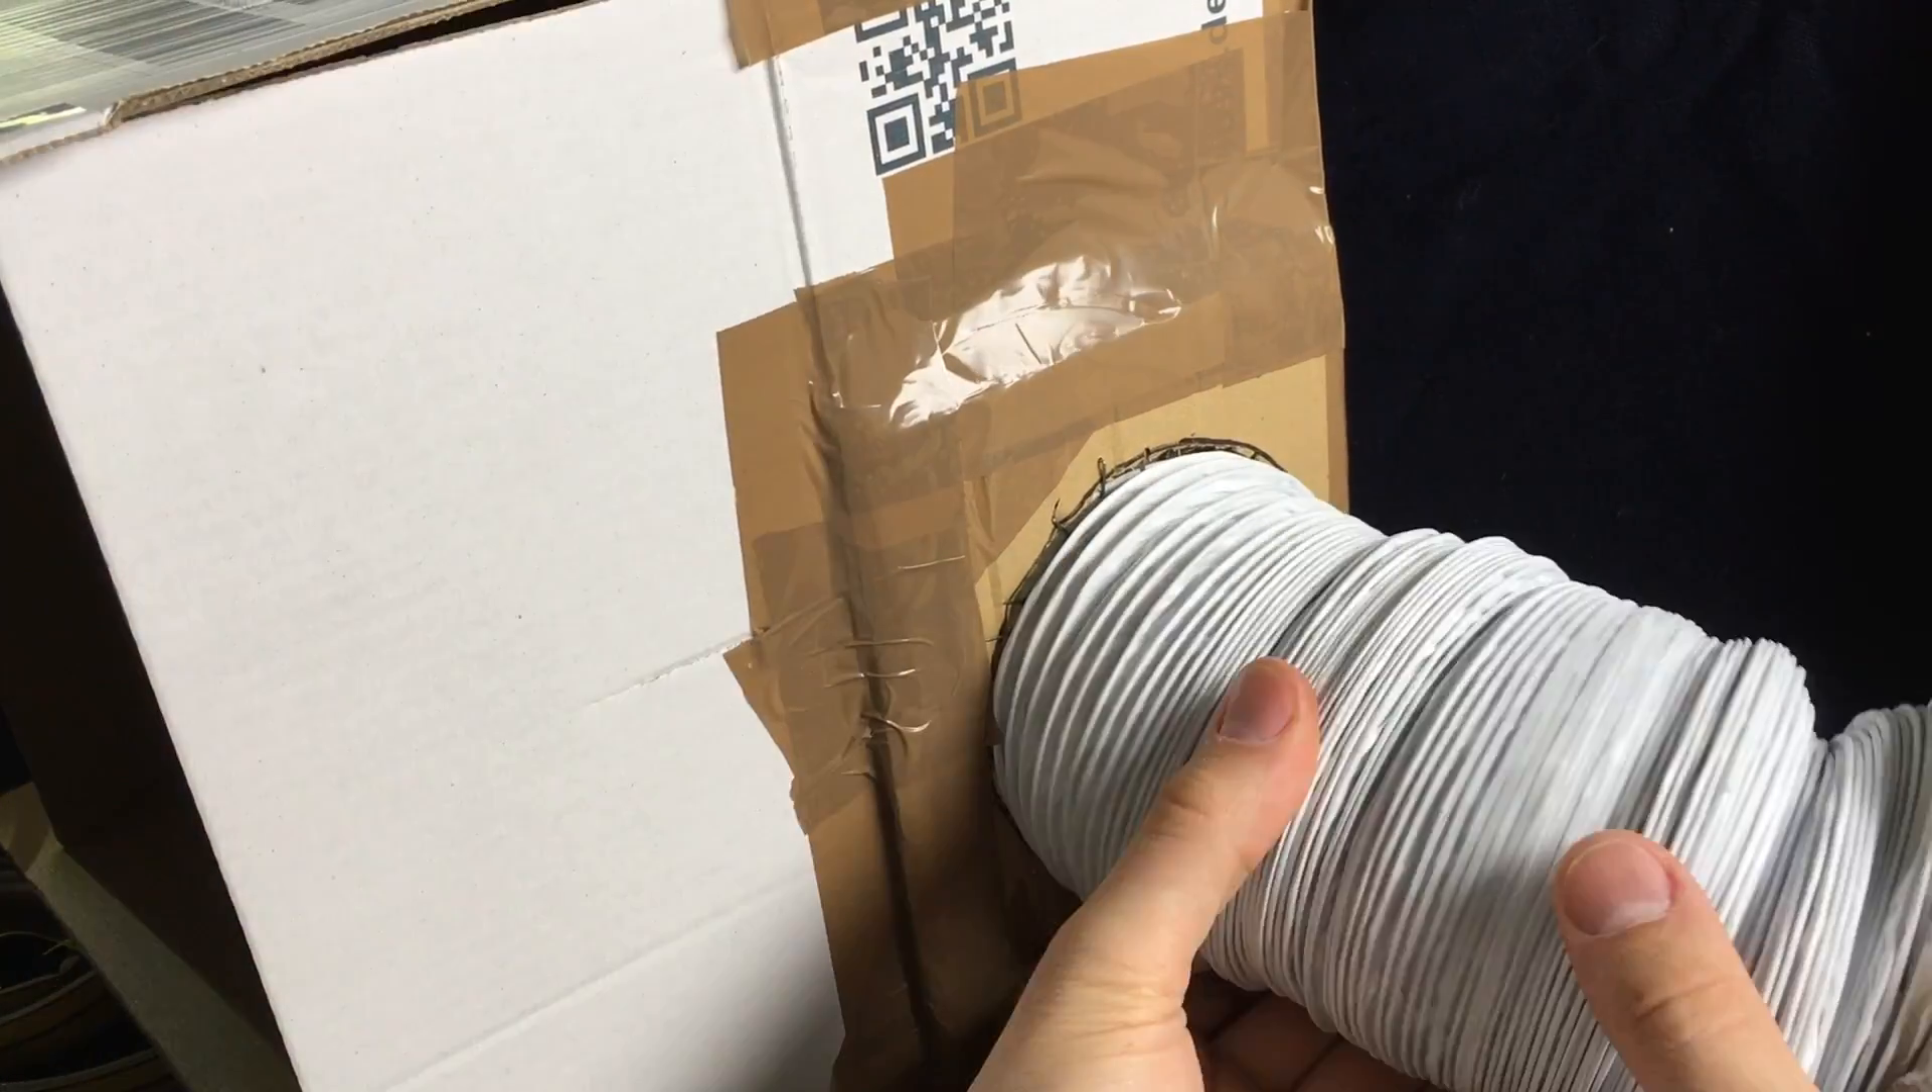So, as you see, the exhaust pipe is installed already.